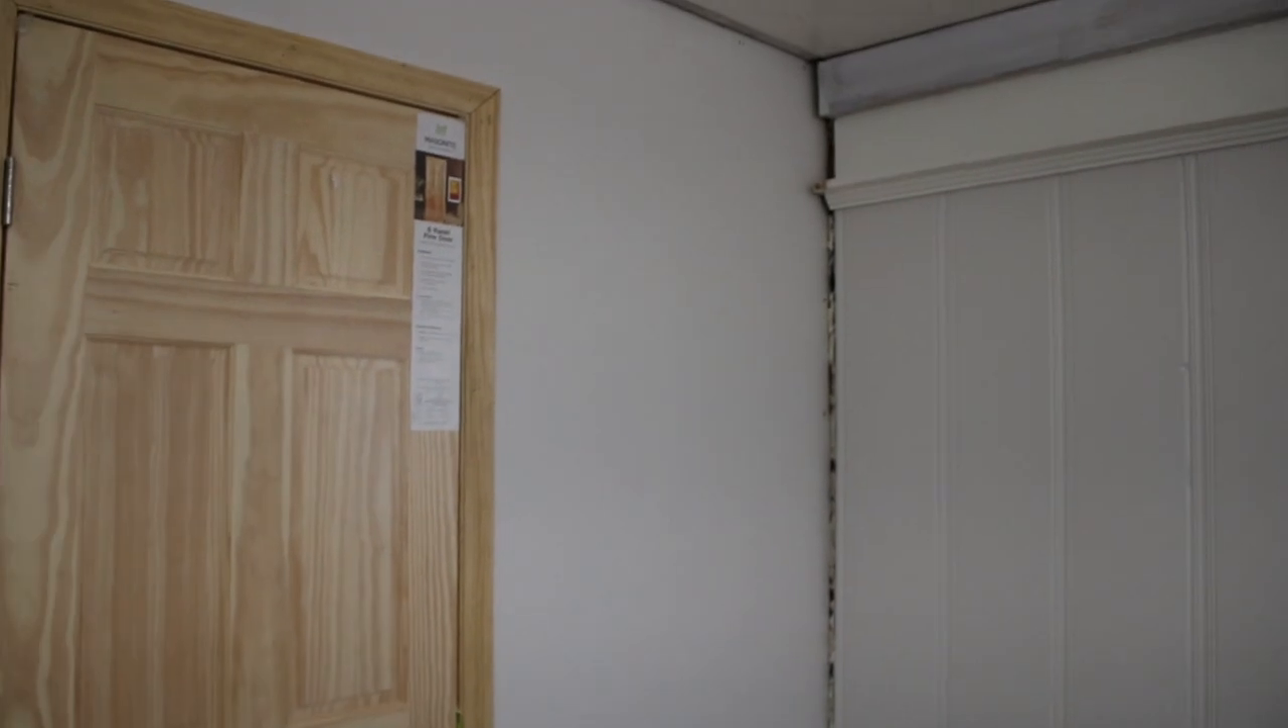We still have to fill in these gaps here where the walls come together.